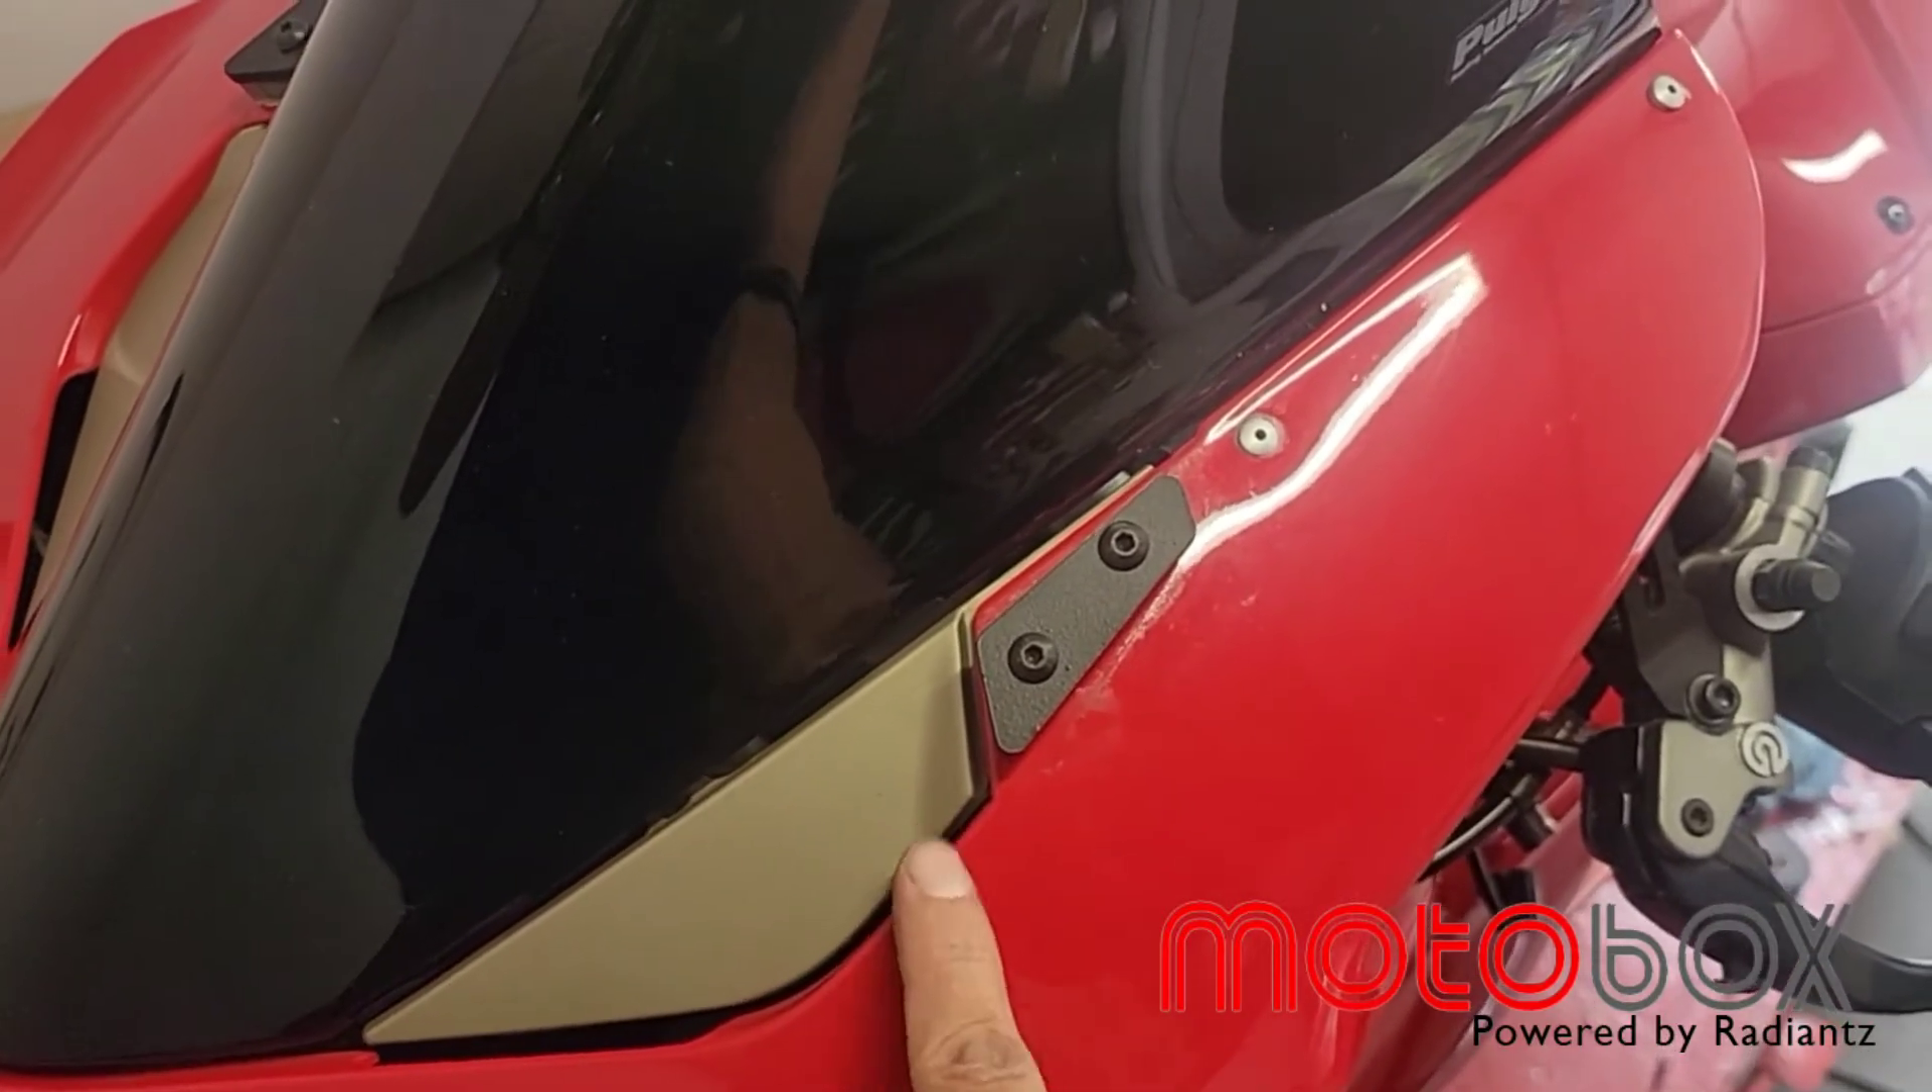So this is the orientation of the block offs they line up with the fairing and they're very very slim.